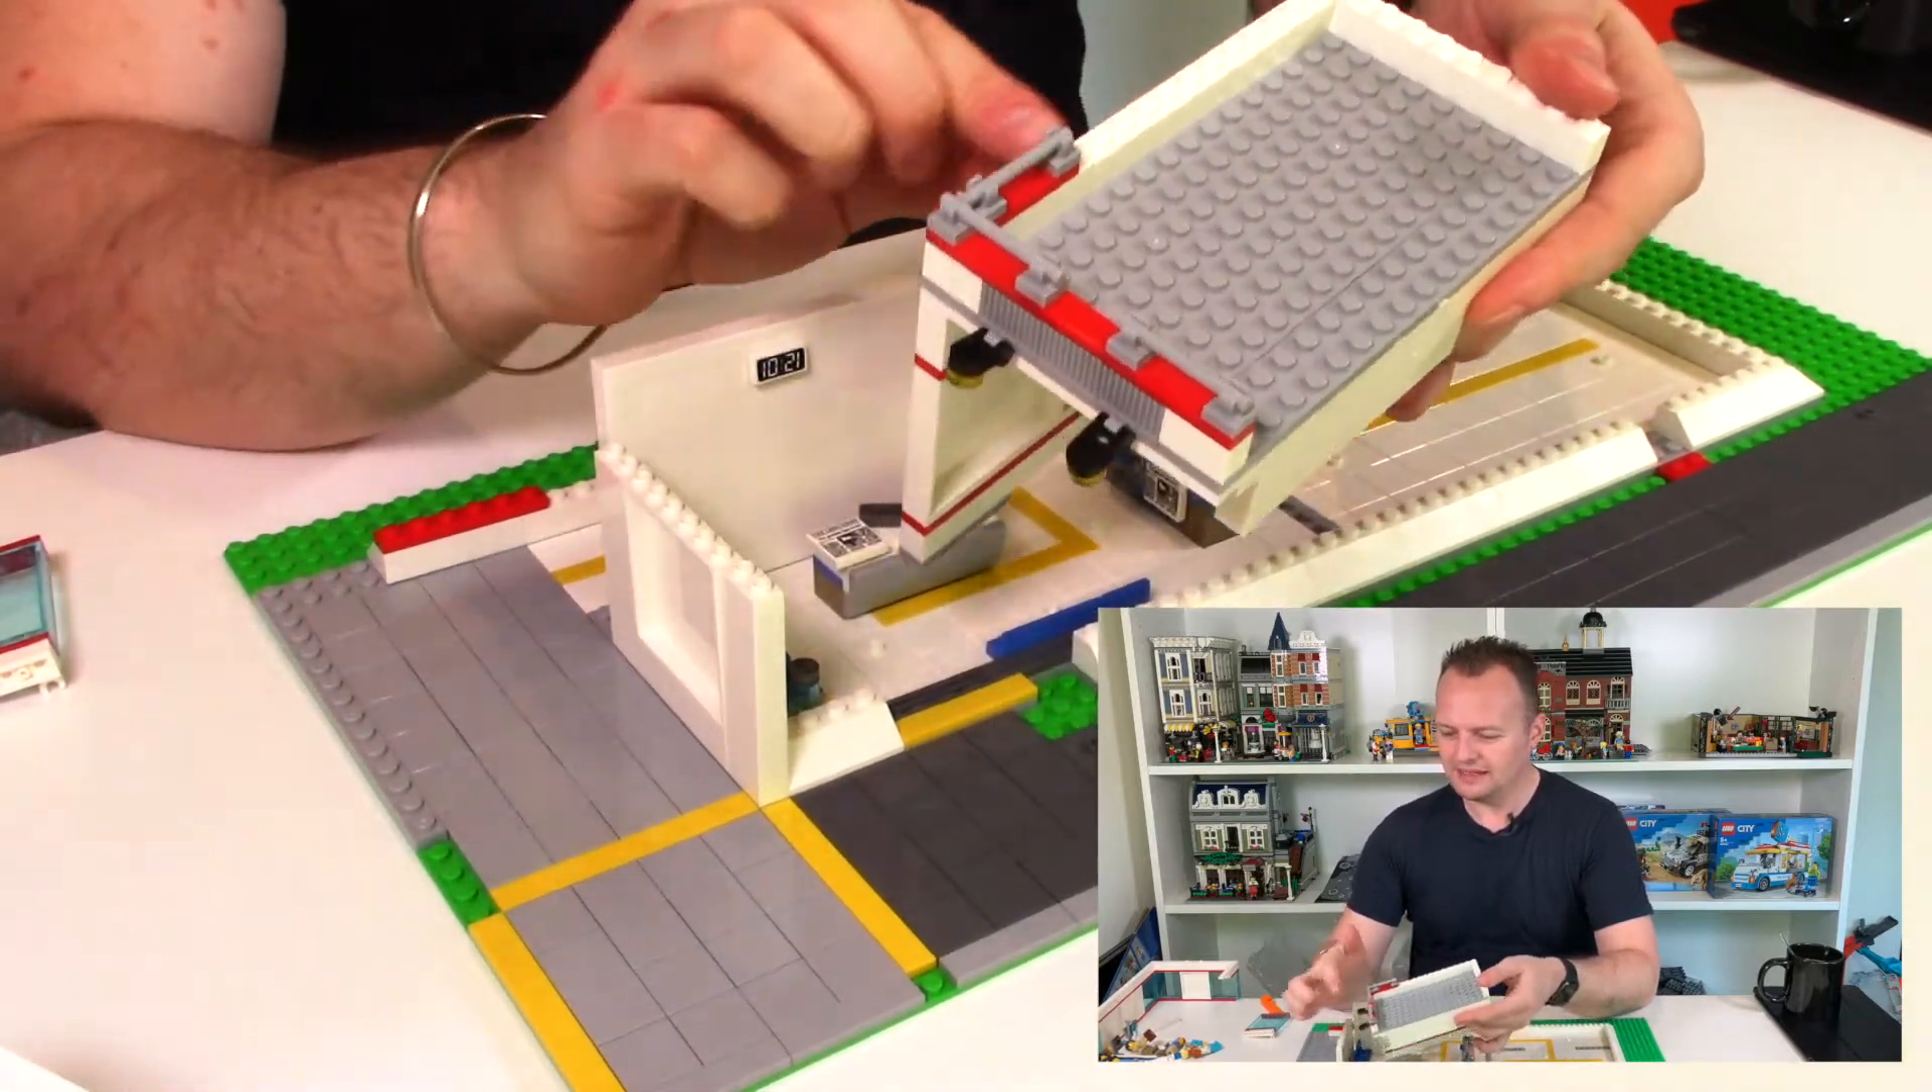And I've already pre-built the garage area just so it was a lot easier to put together for you guys.